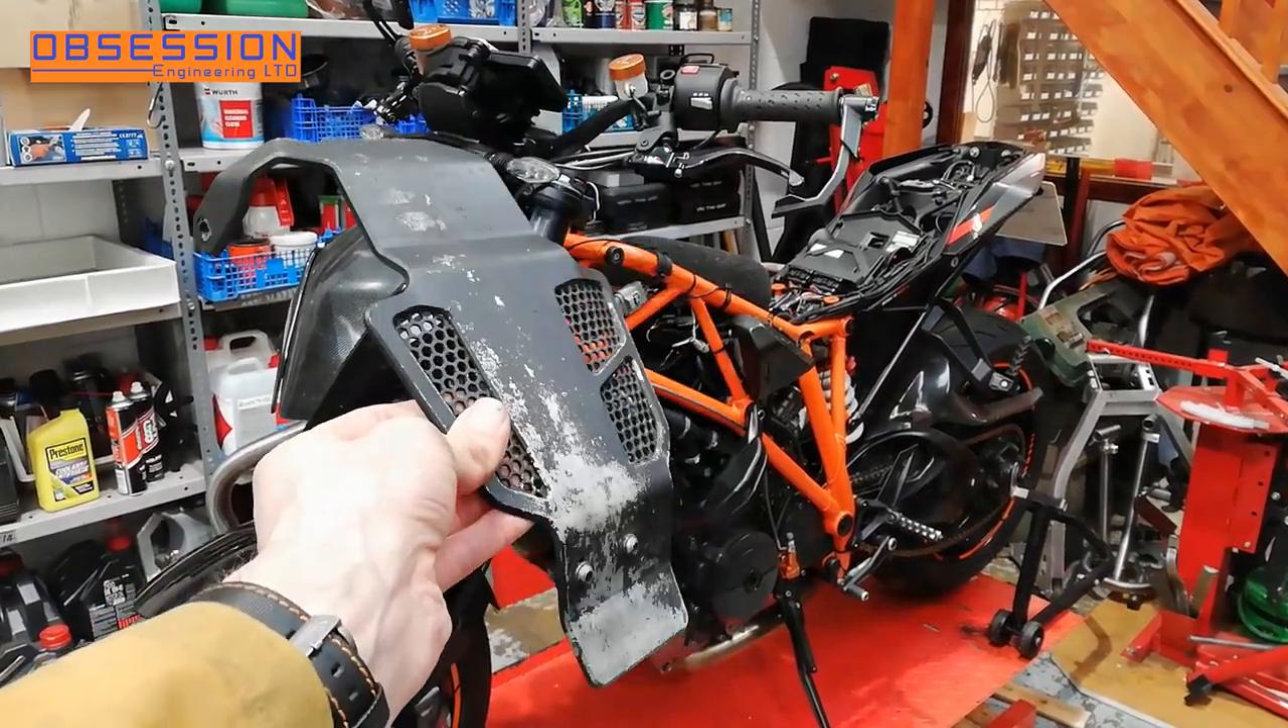I still have a sump guard to put on.